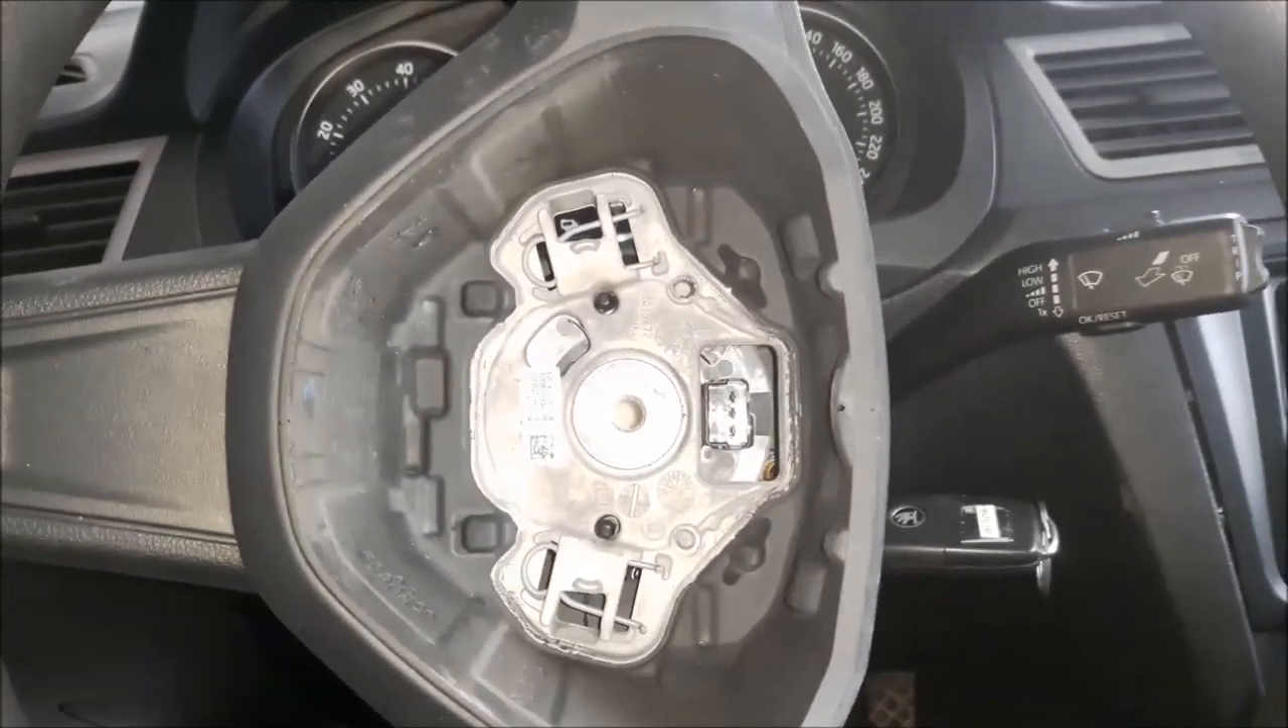I have removed the airbag unit also I have disconnected the connector.